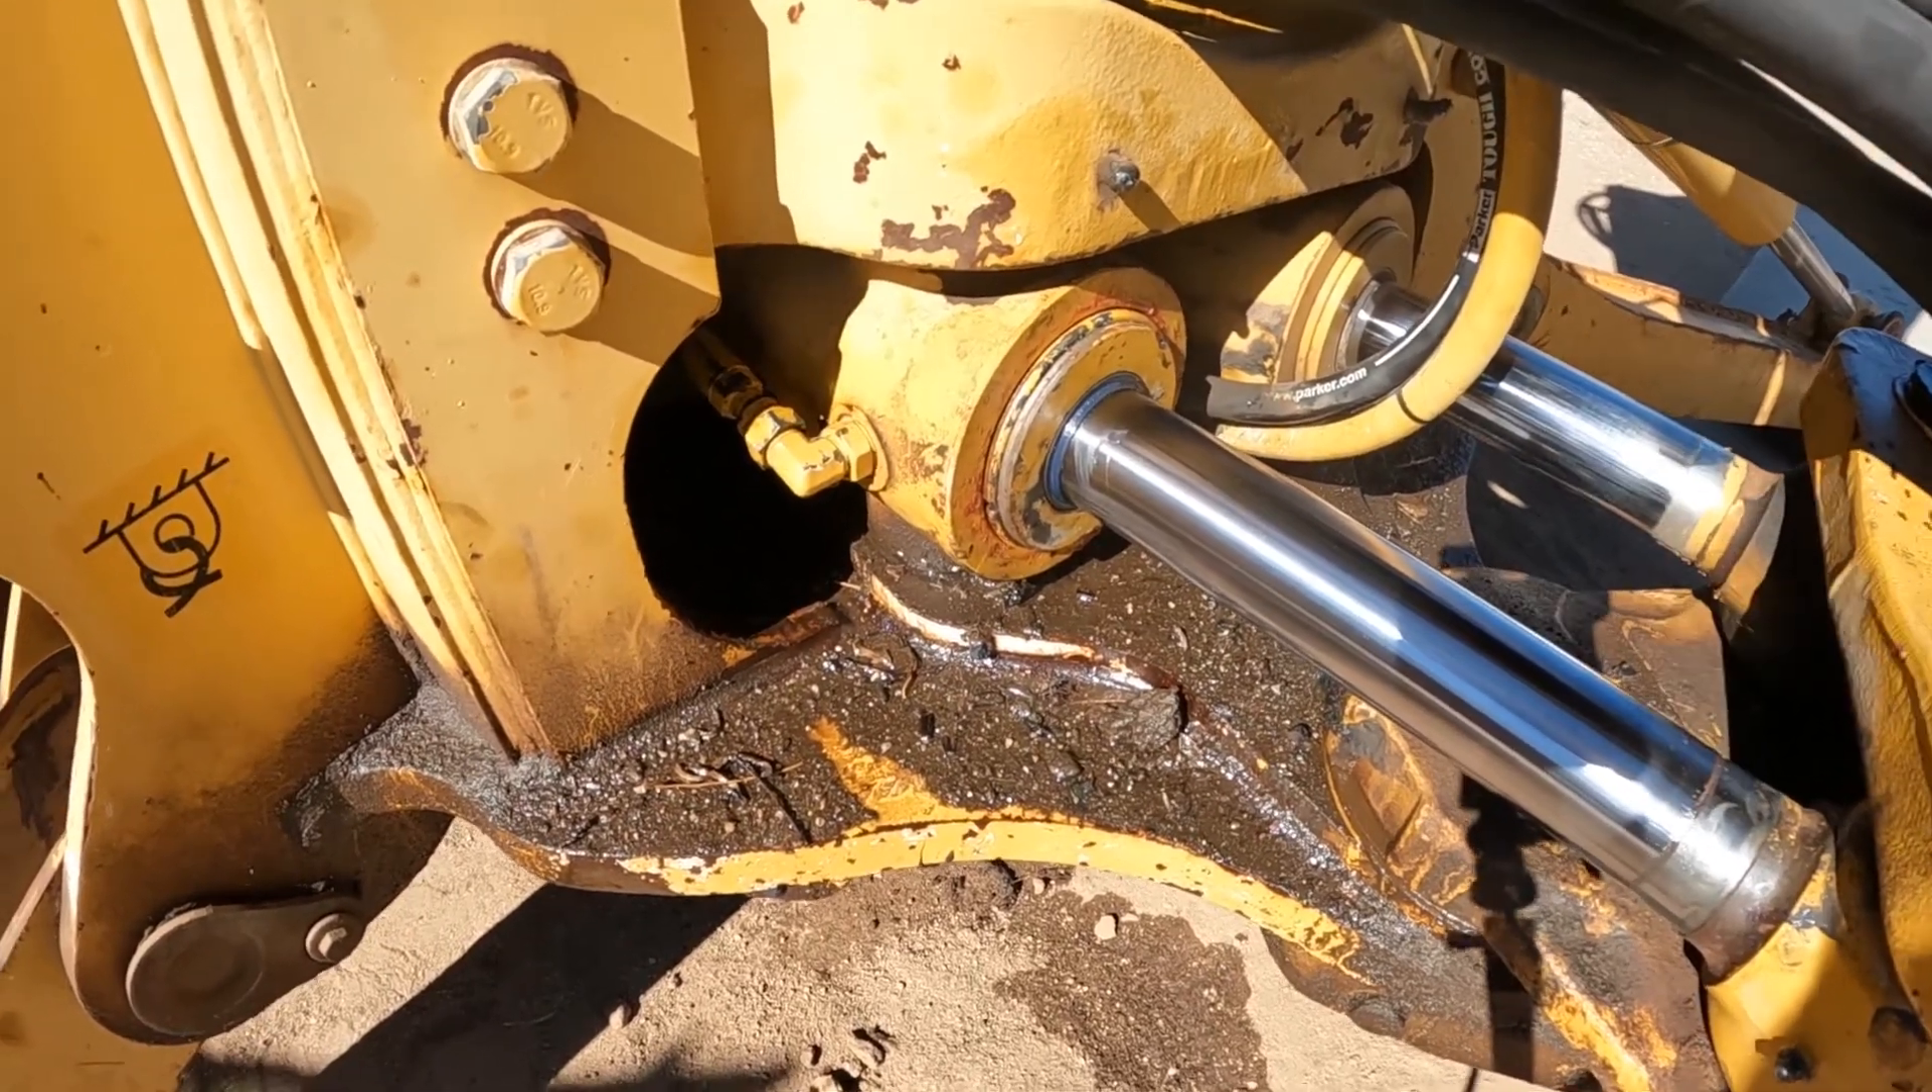So you can see the cylinders all back together now.